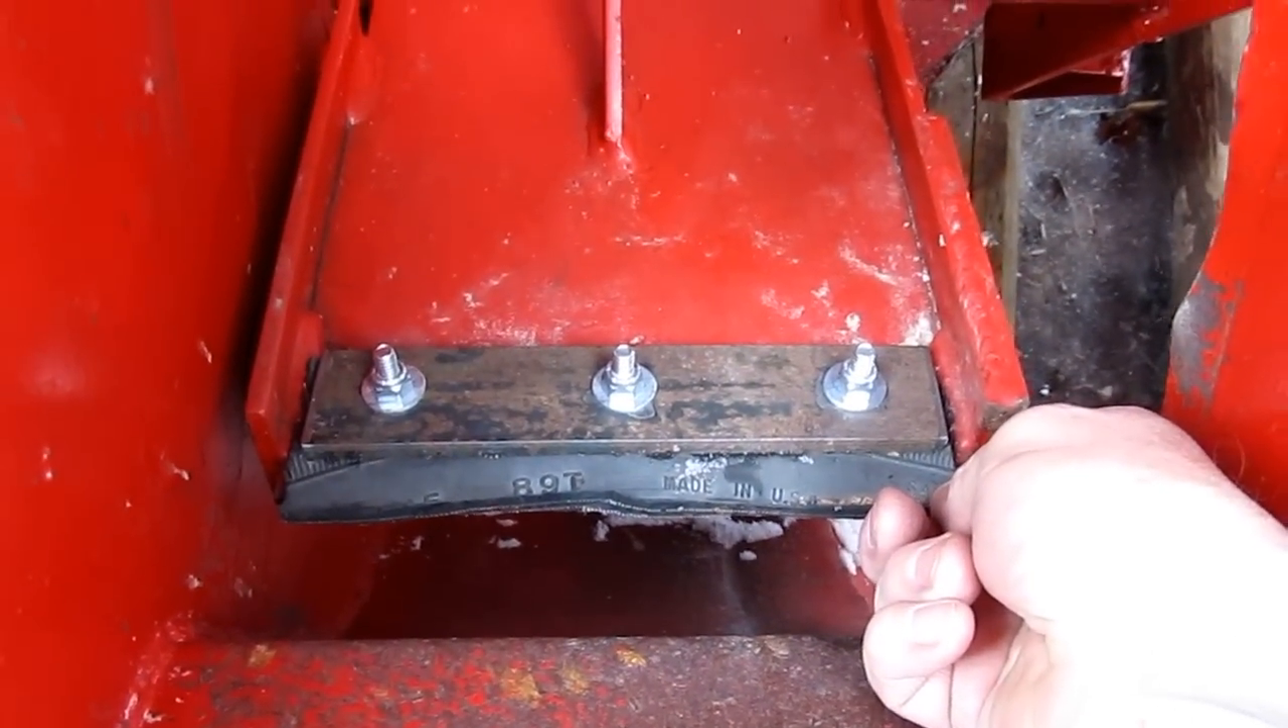You can see on the back that there's nylock nuts on top of the inch and a half piece of flat bar and they hold the rubber in place.